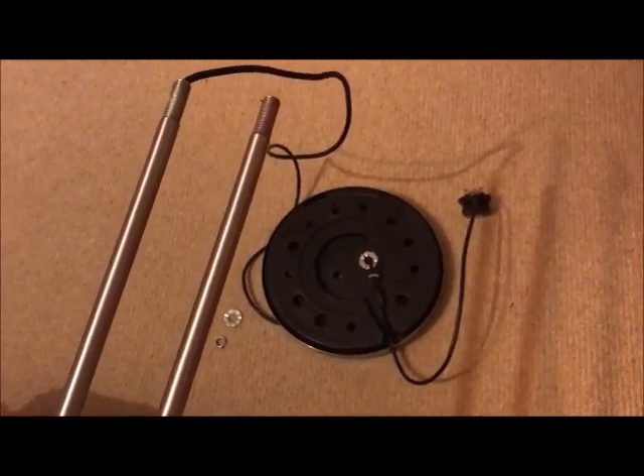So I've actually removed the nuts off the bottom and separated it from the base just to make it a bit easier to repair rather than do it standing up and that's your choice you can do it either way.